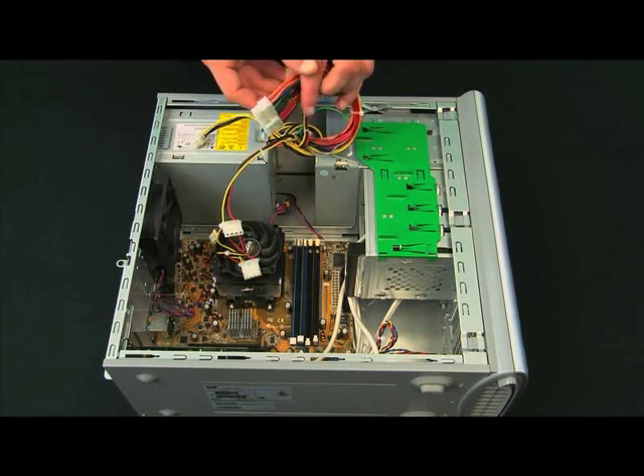The only thing that's really left is going to be to actually connect the various cords to the components that they need to supply power to.